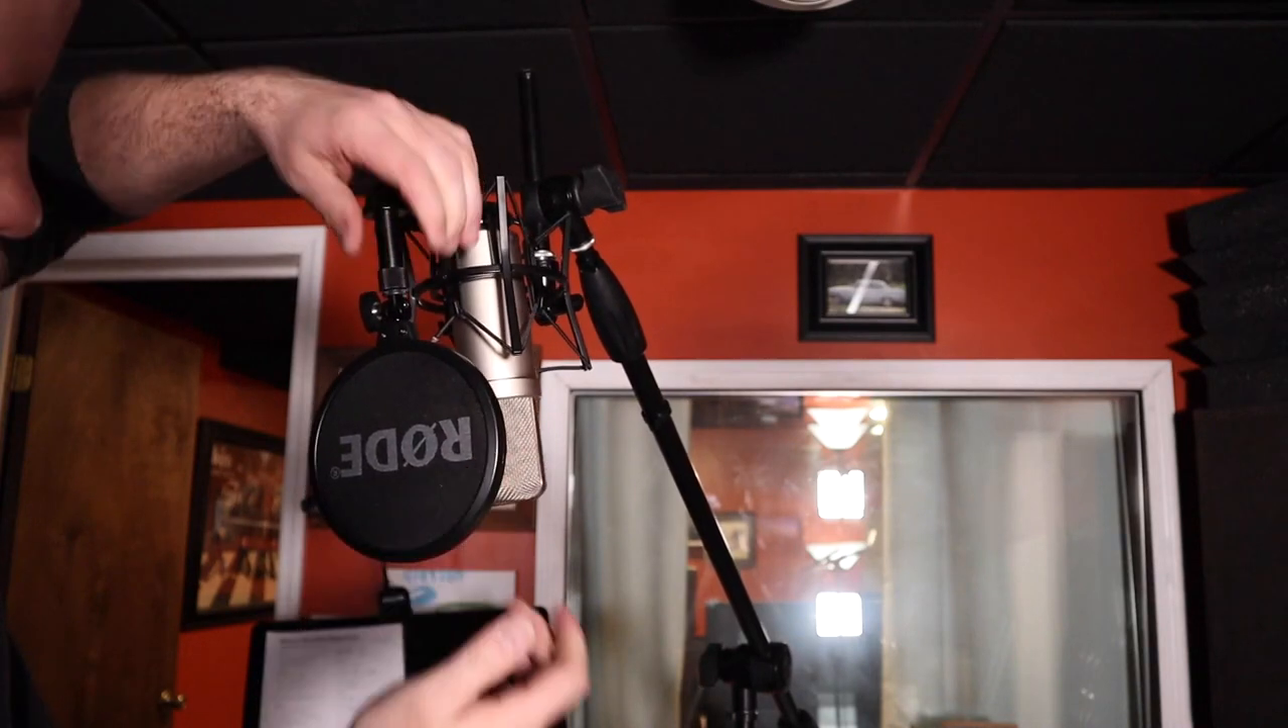And now we have the pop filter in the front of the mic.